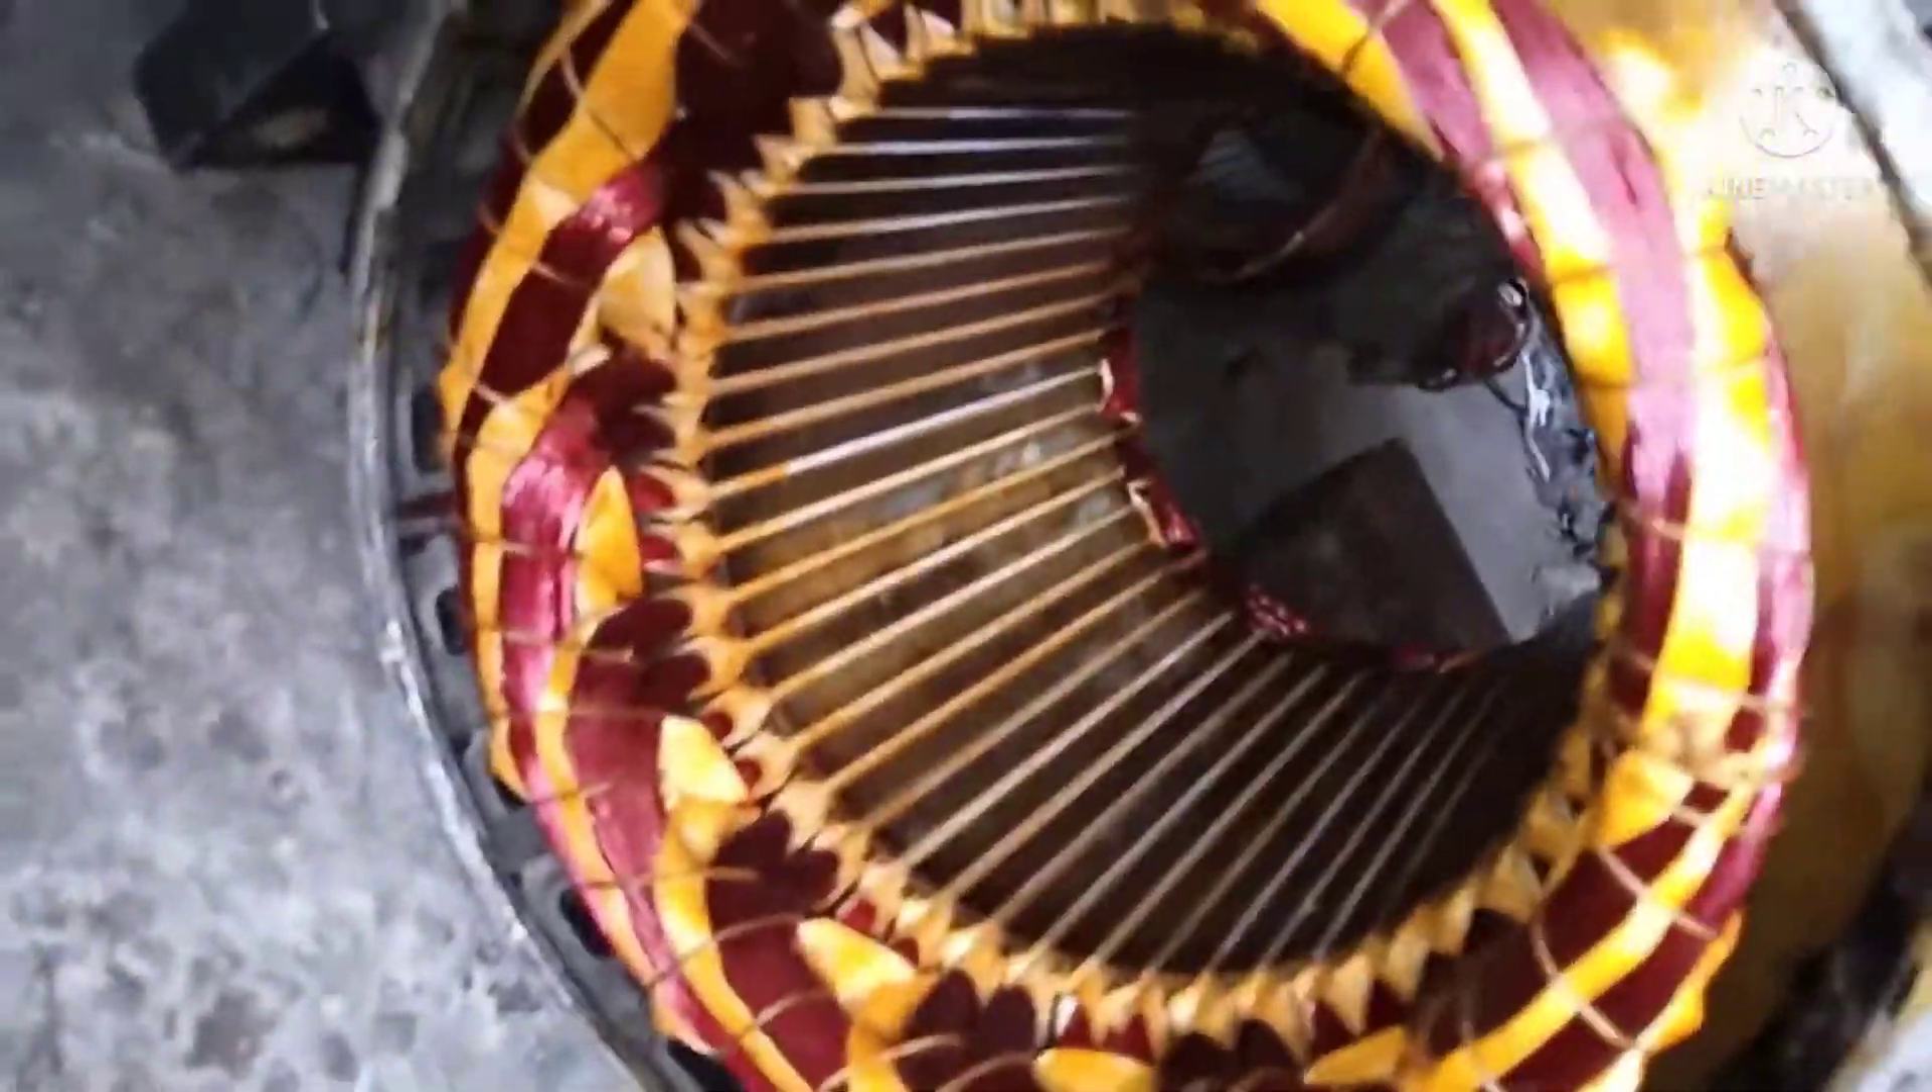یہ موٹر ہمارے وینڈ ہو چکے یہ مکمل ہو چکے۔